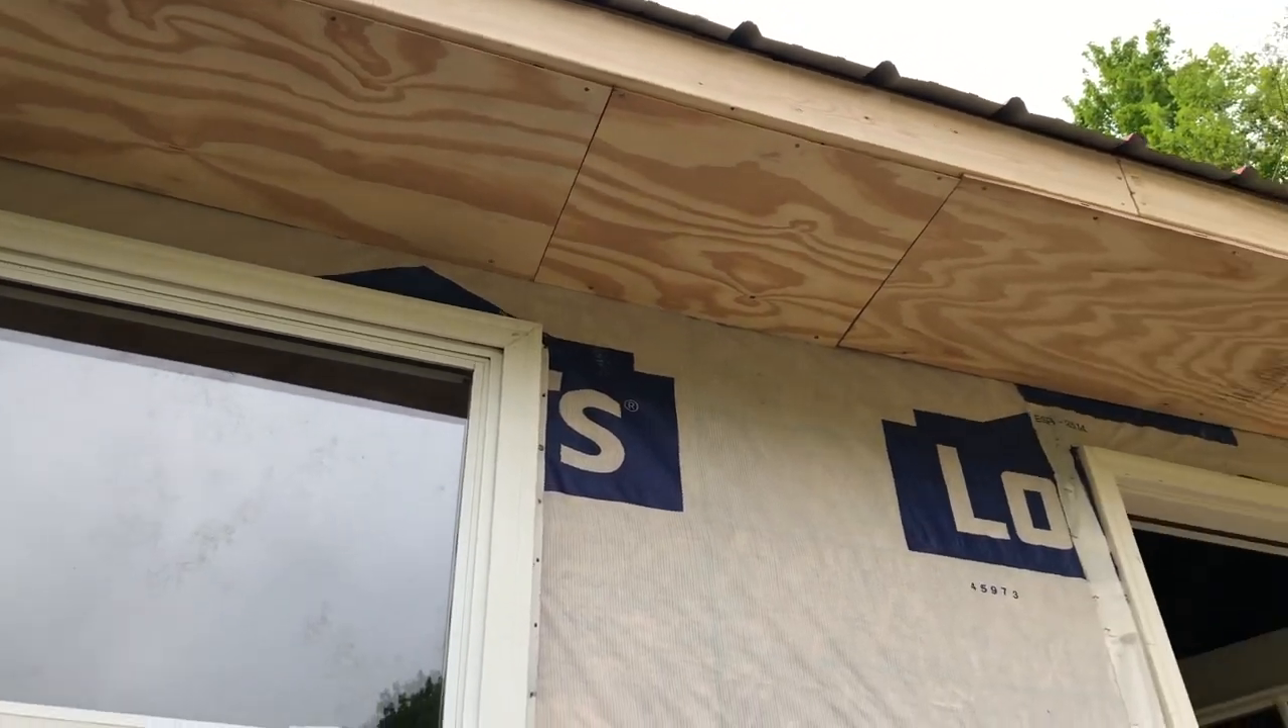So we got the front side finished. Now we just have to put in the vents and paint.